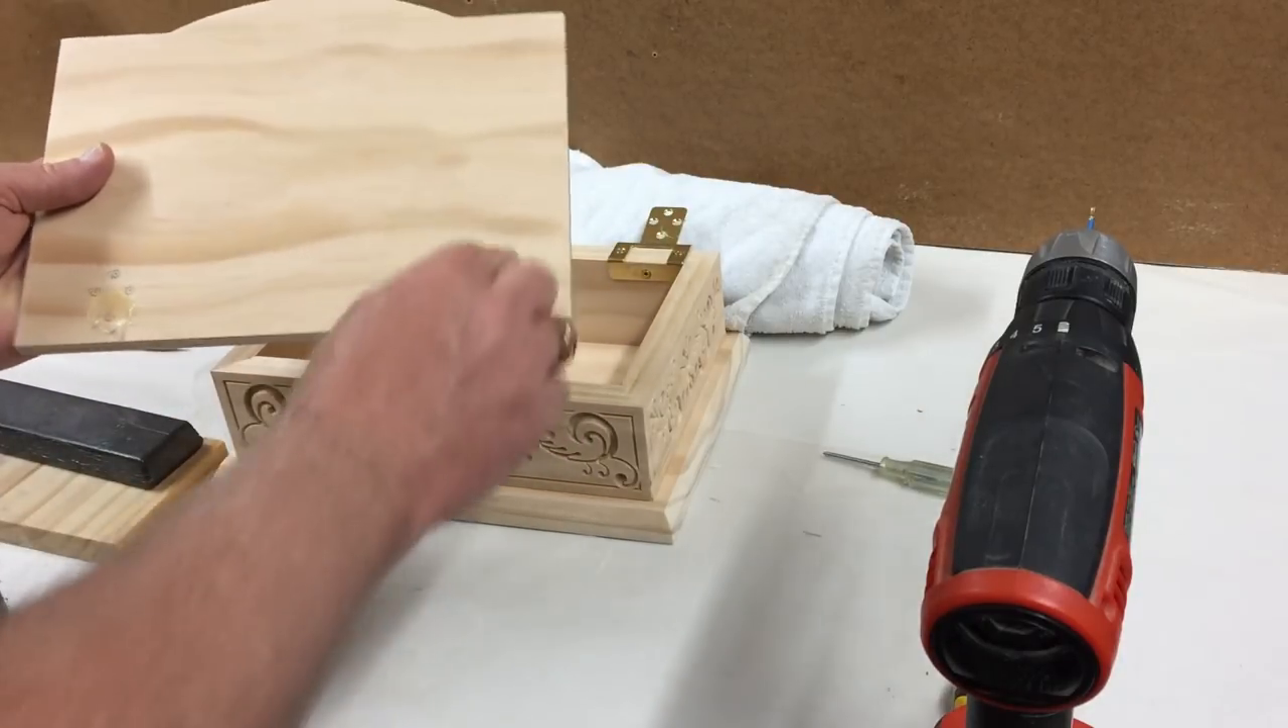I've gone ahead and removed the lid from the hinge.